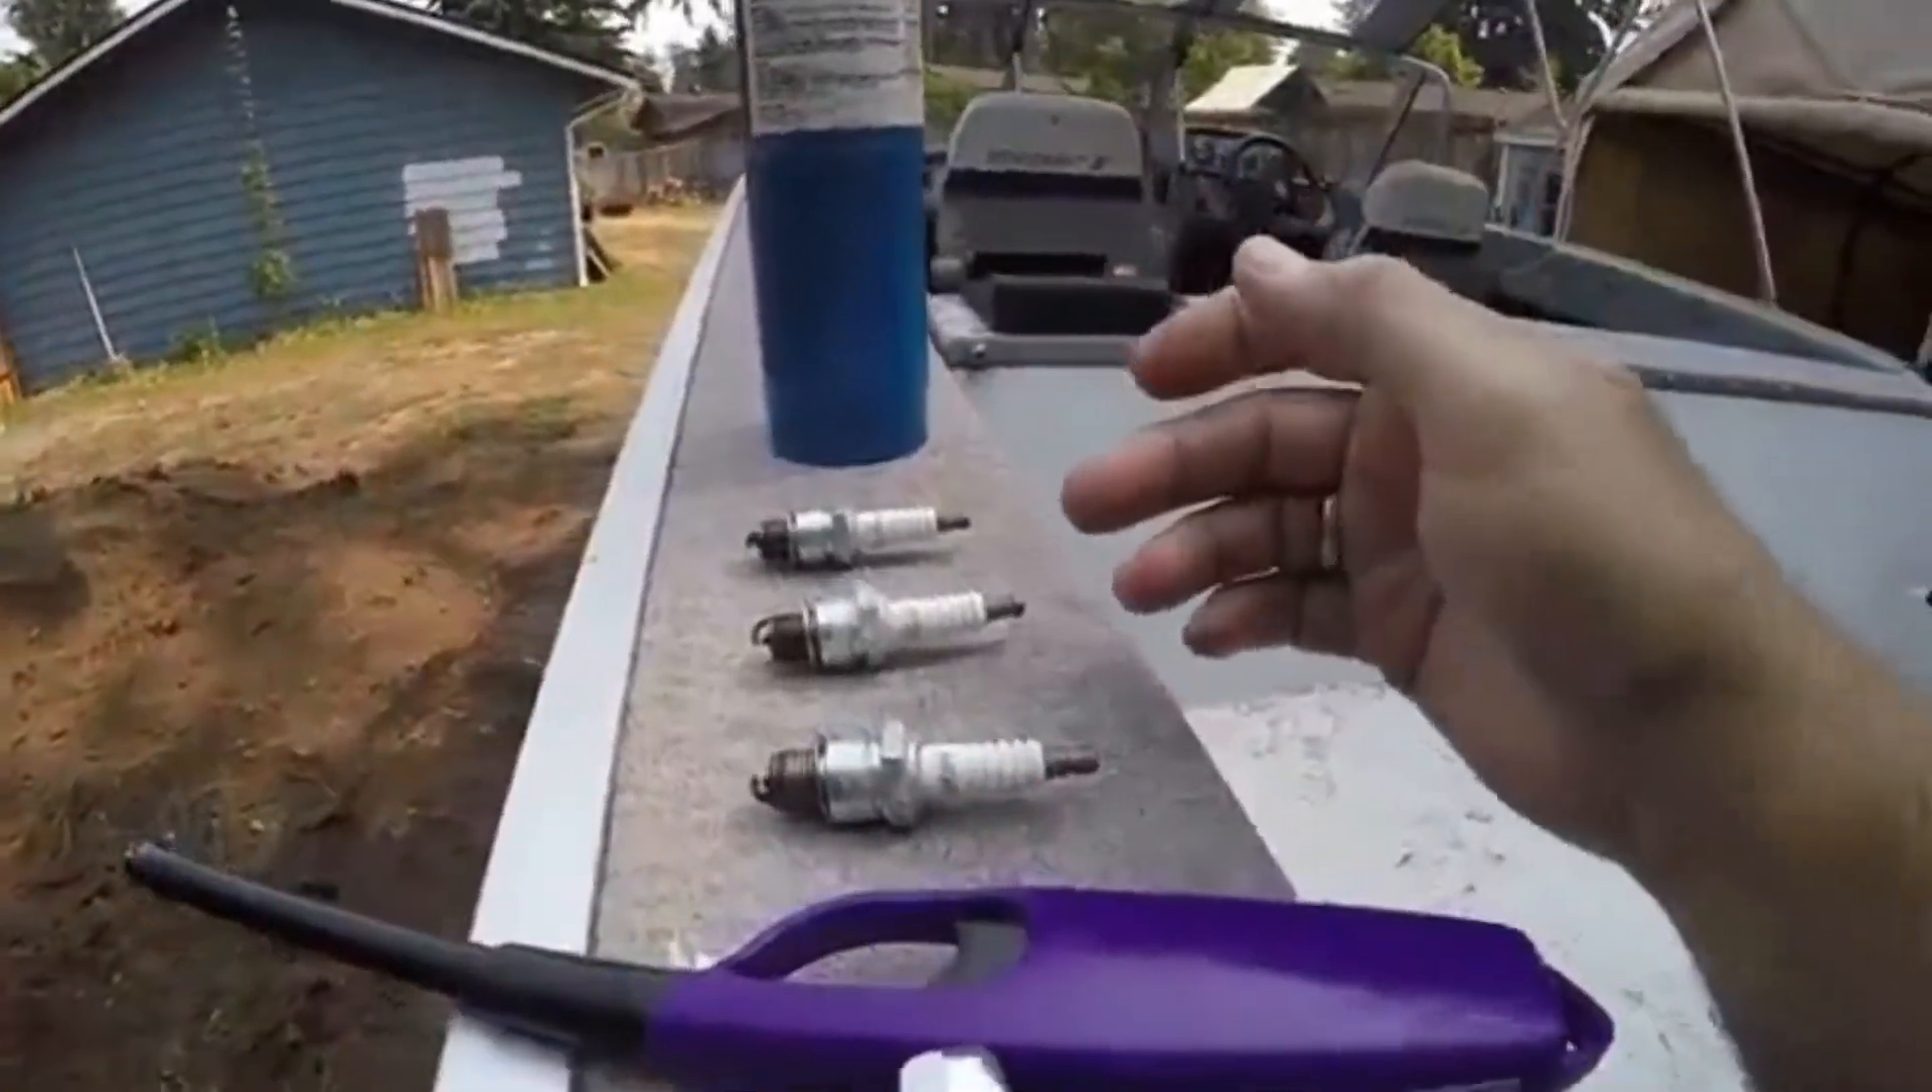And then also, when I pulled out the plugs, I have them sitting up here in order.